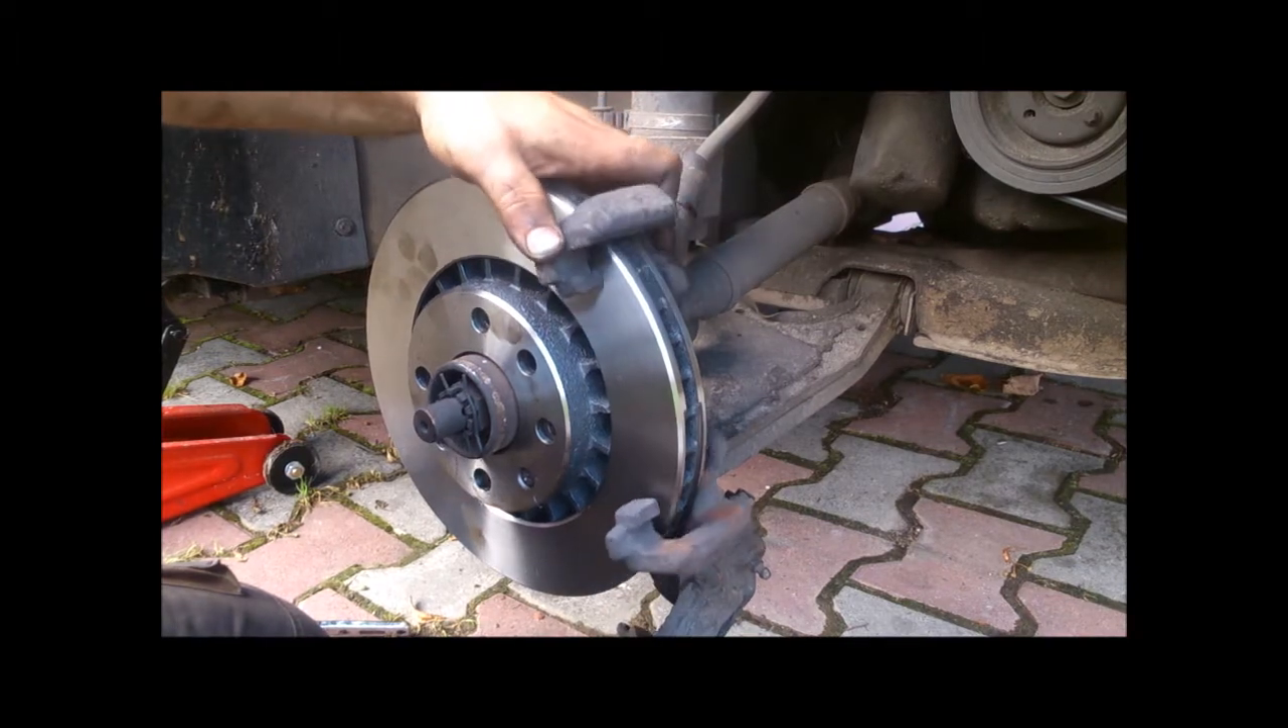No i nasza nowa tarcza już jest na swoim miejscu.